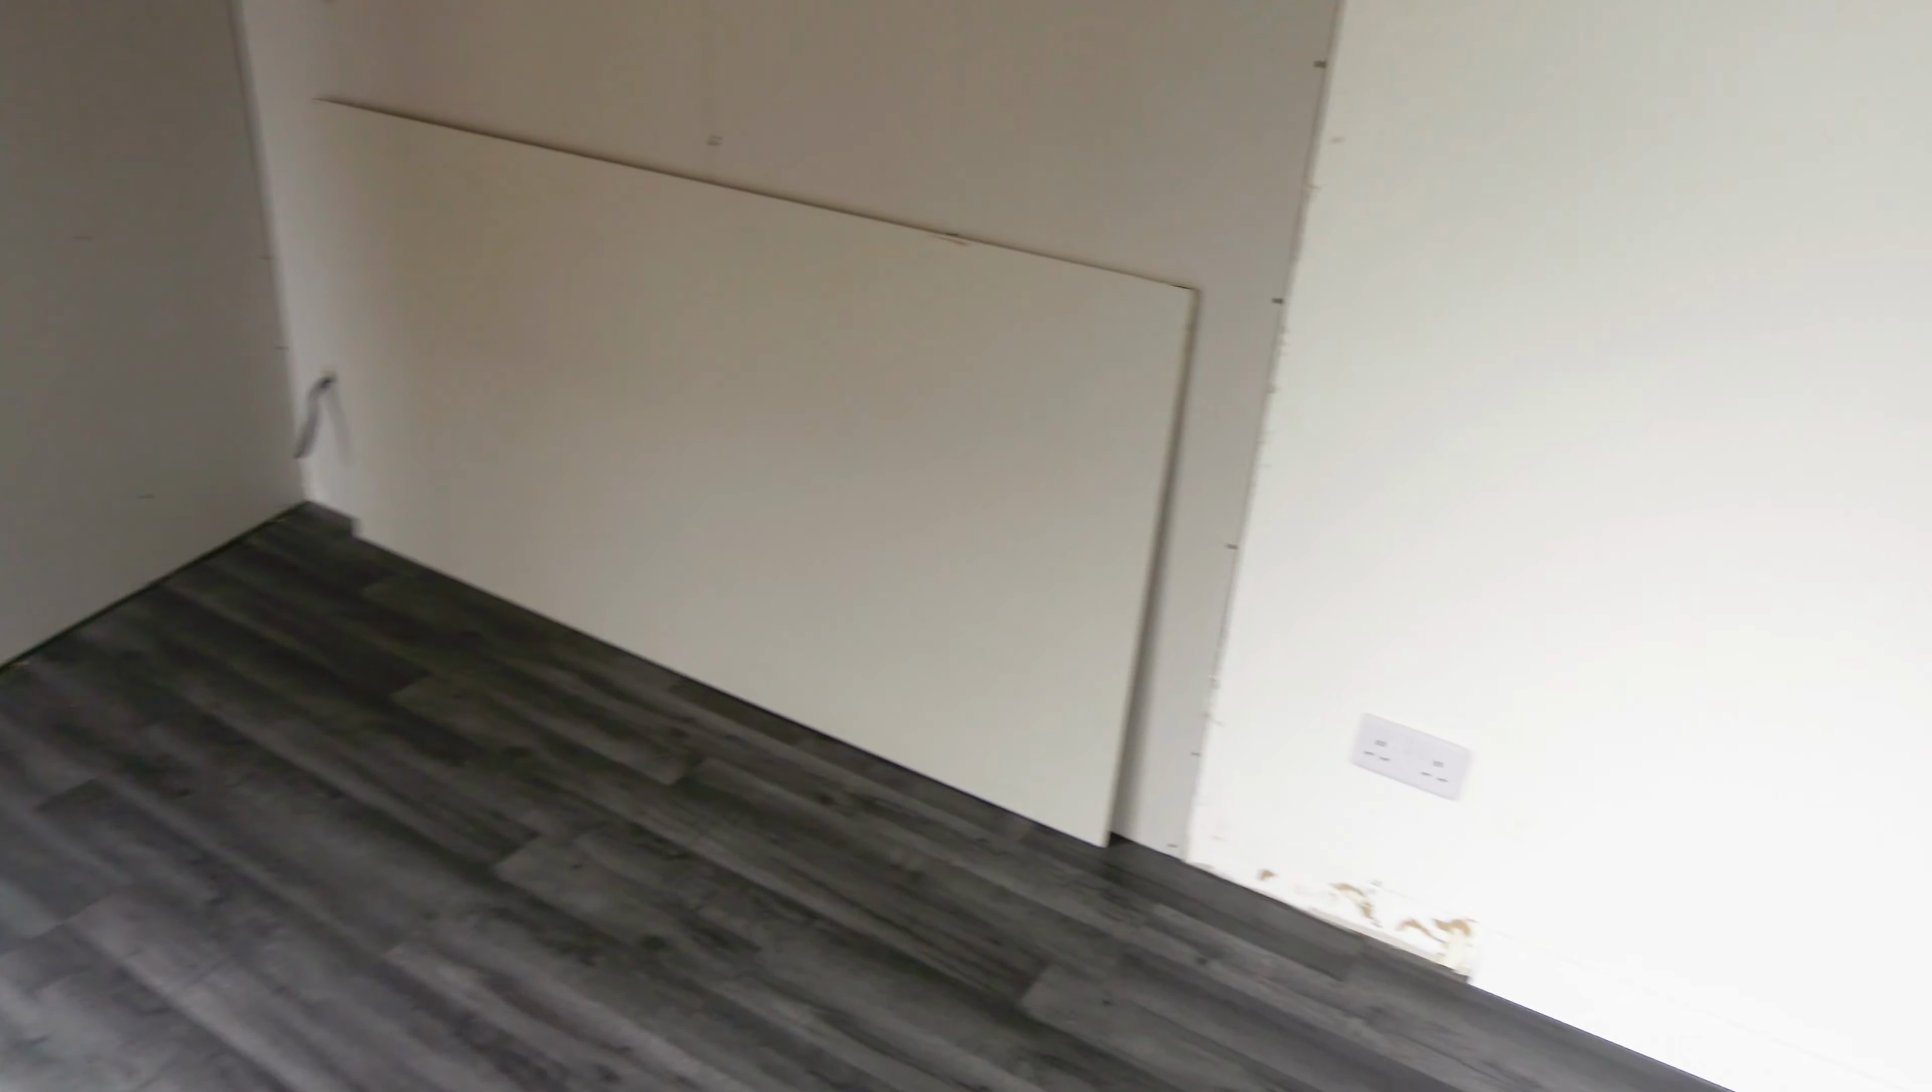Right guys and there we go, flooring is complete and clean.